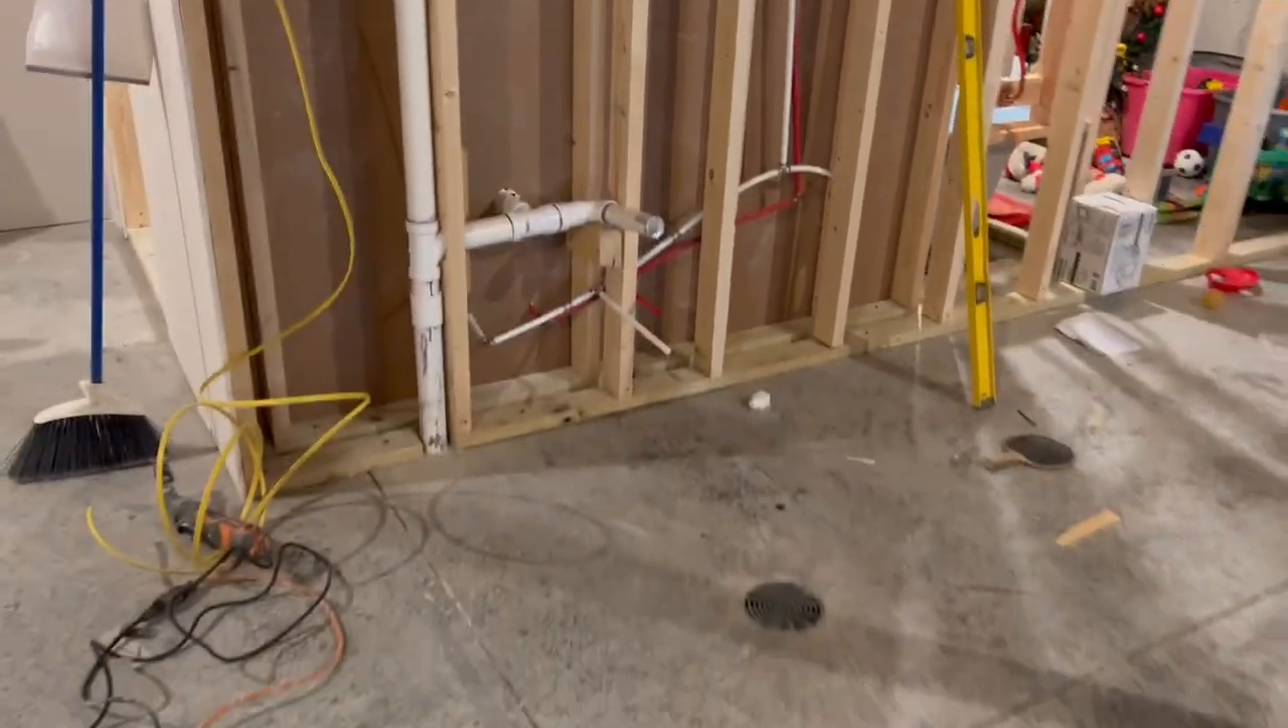So, in this area, you can see over here where James went ahead and started out. He got our plumbing and water lines ran and ready to go, so that is where the sink is going to be.